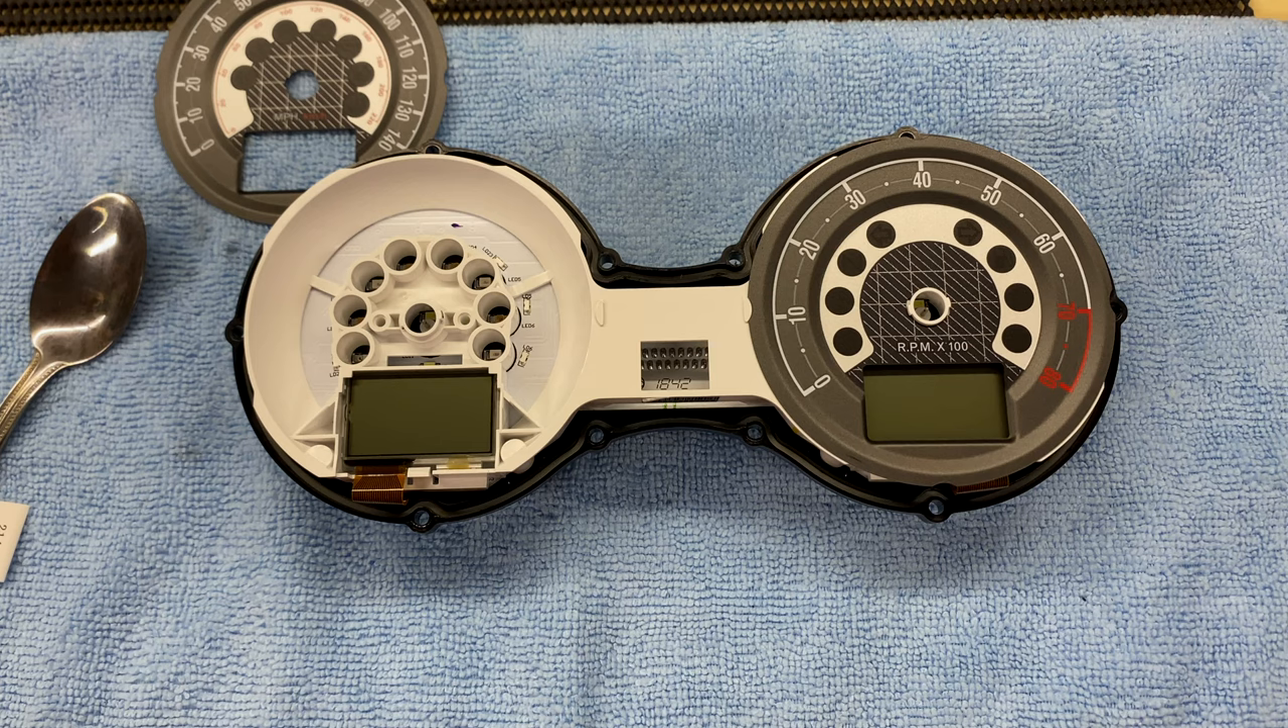There we go. That's one disc removed.